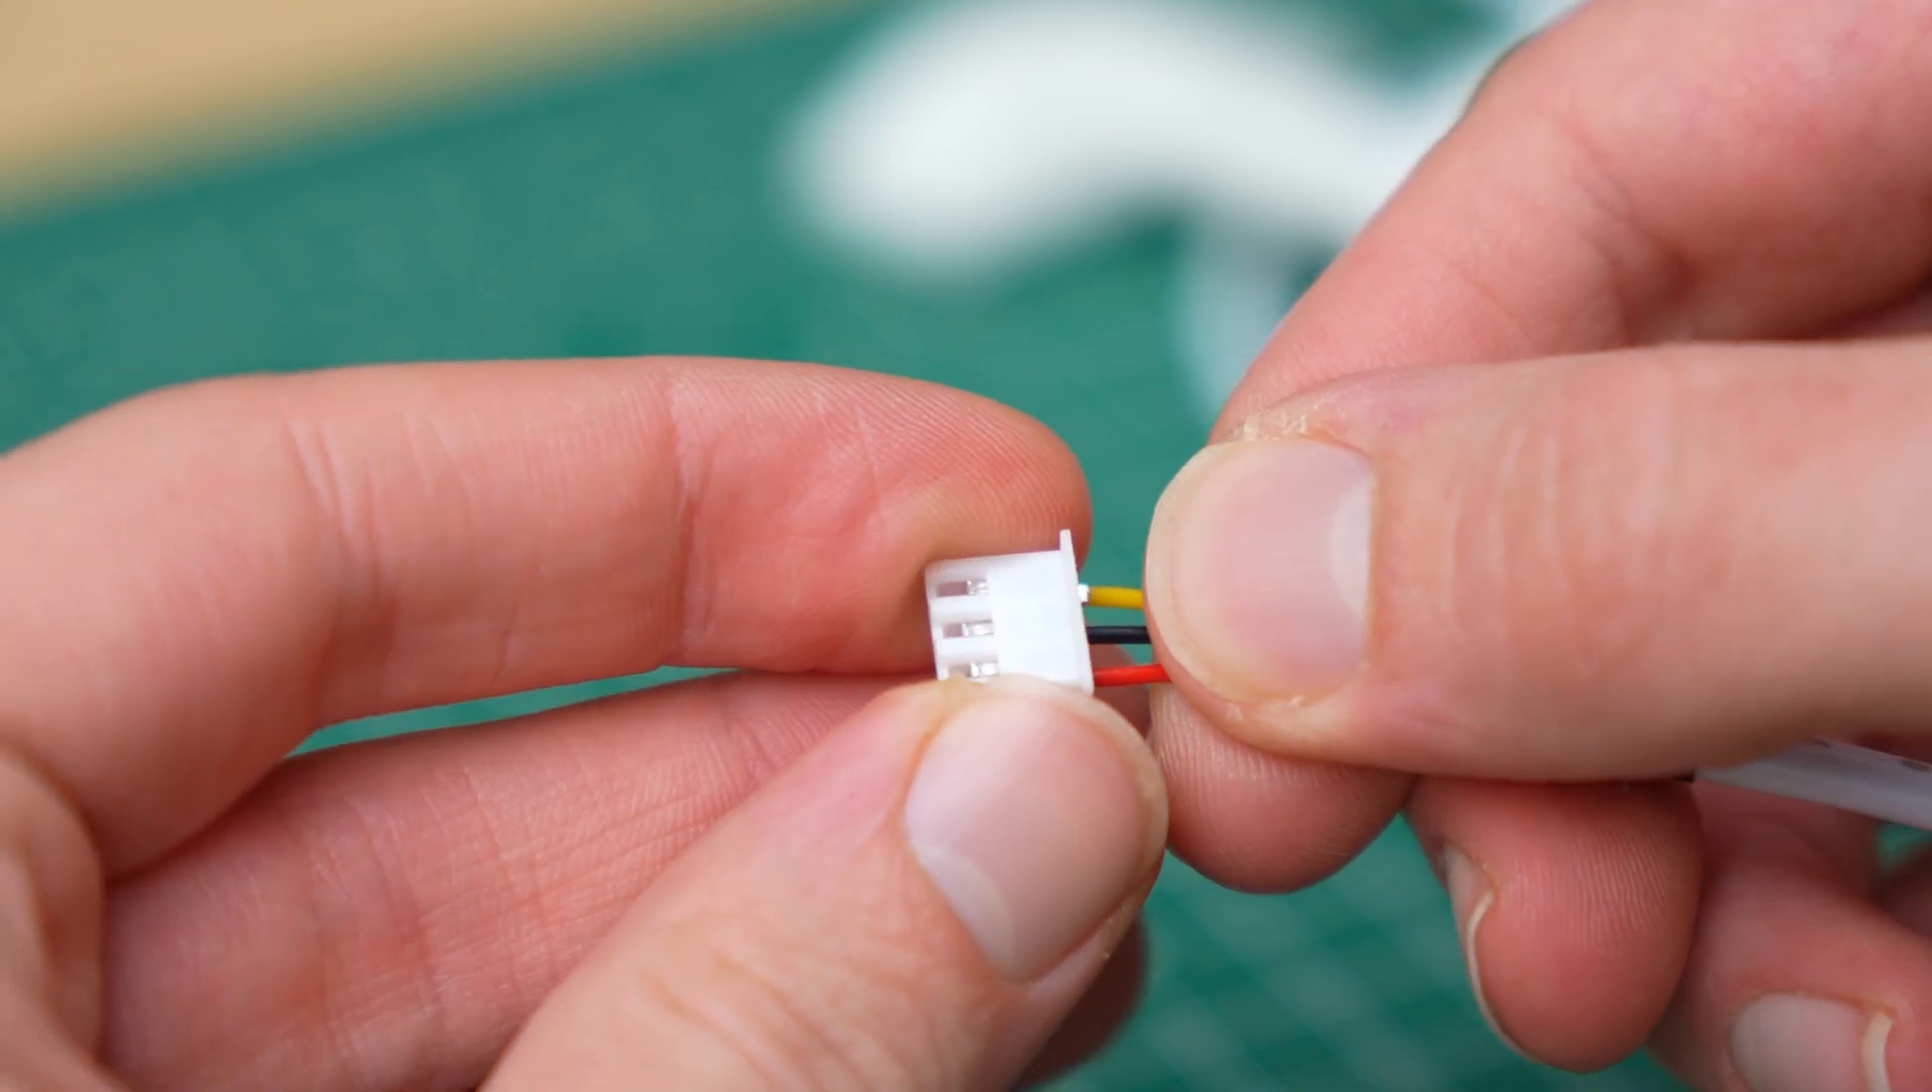Lastly I crimped the JST connector to the end of the cable, using for the first time this cool tool I gifted to myself last year.